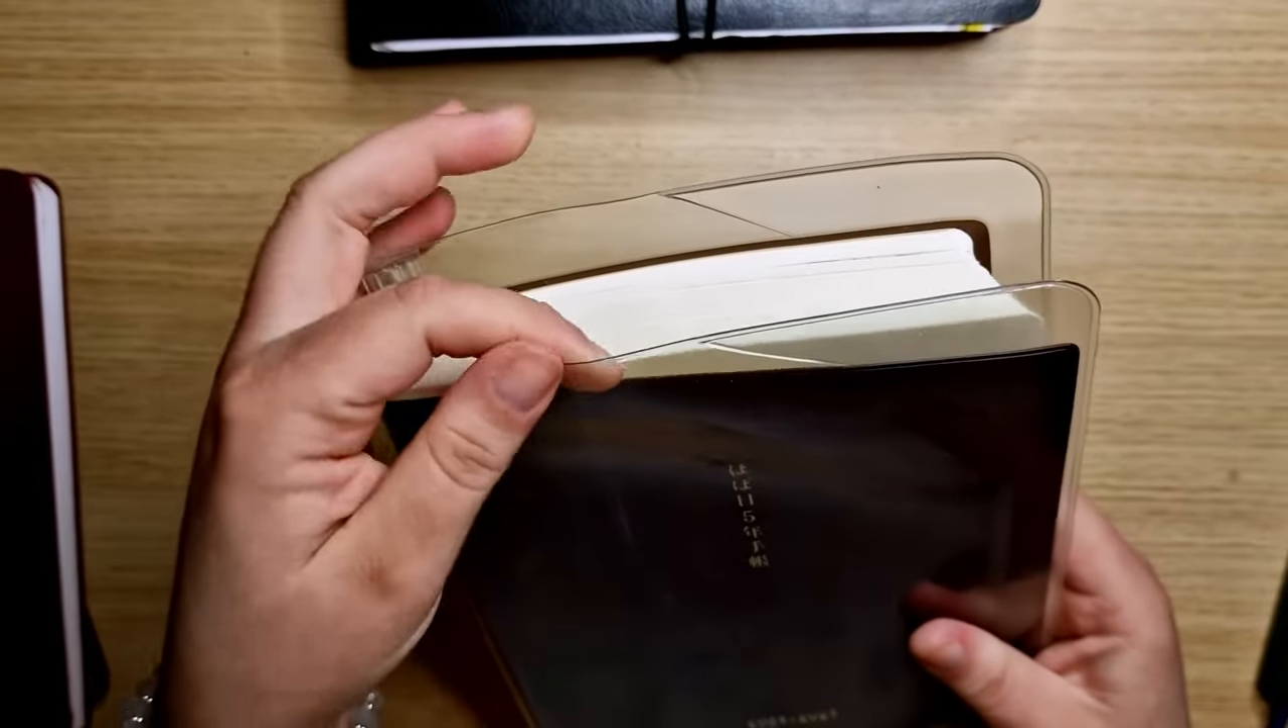I did order um a clear cover but i ordered it the wrong size as you can see it's uh too big.